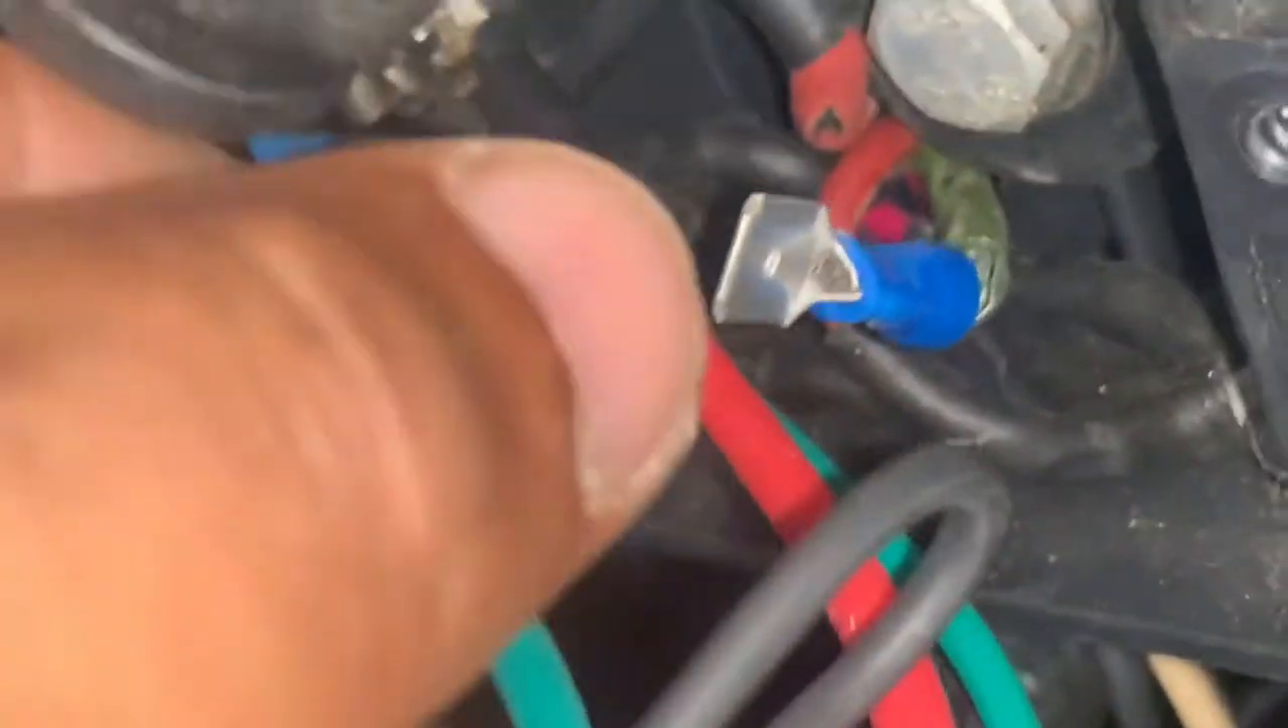All right so i've got the new connector onto here.